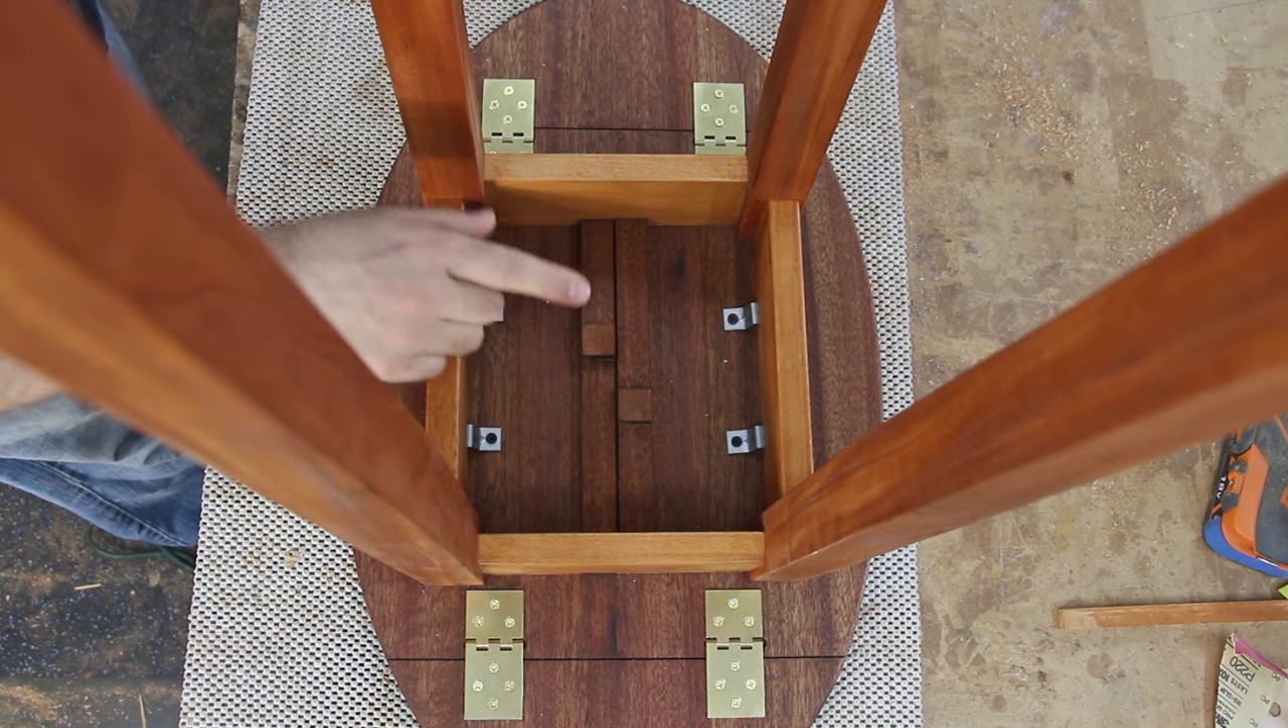I glued two blocks onto the sliding supports and these are going to serve two purposes.